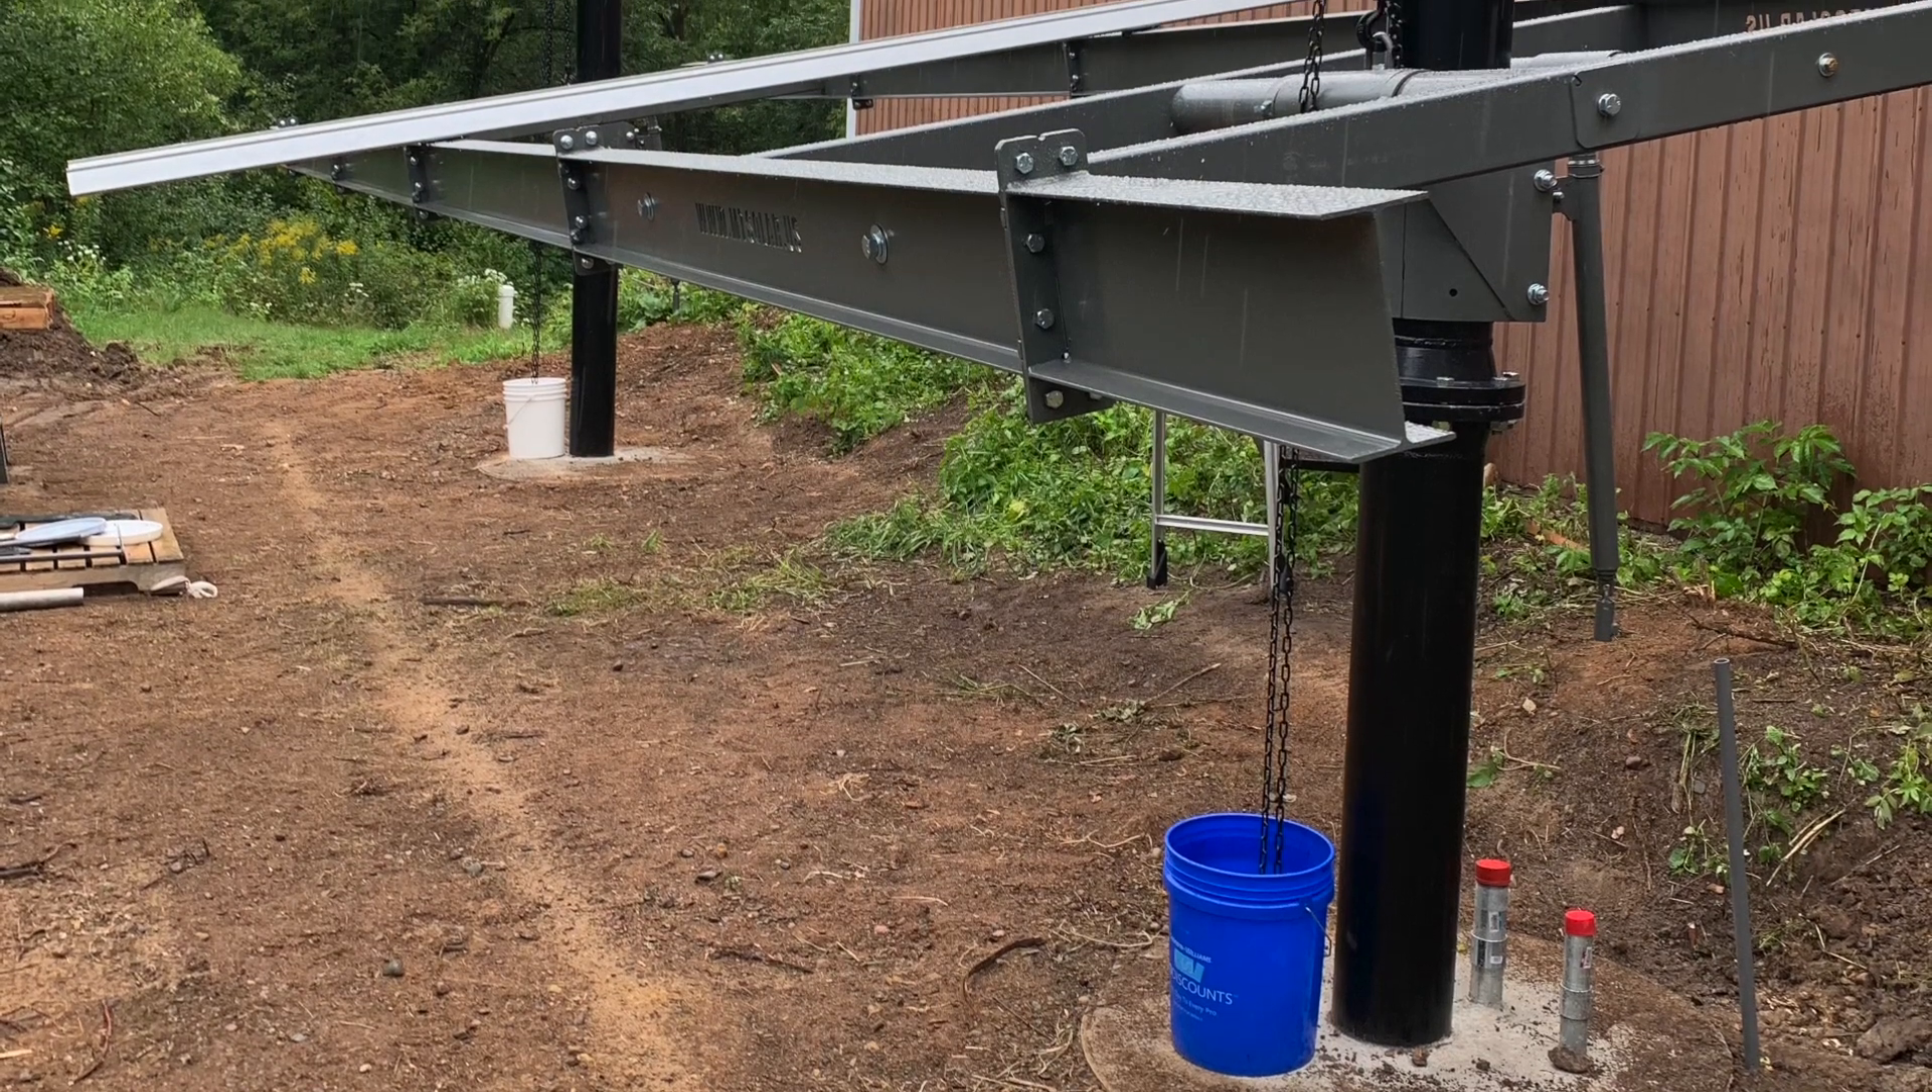Here the steel has been completed and we're just starting to put the rails up for the solar panels.